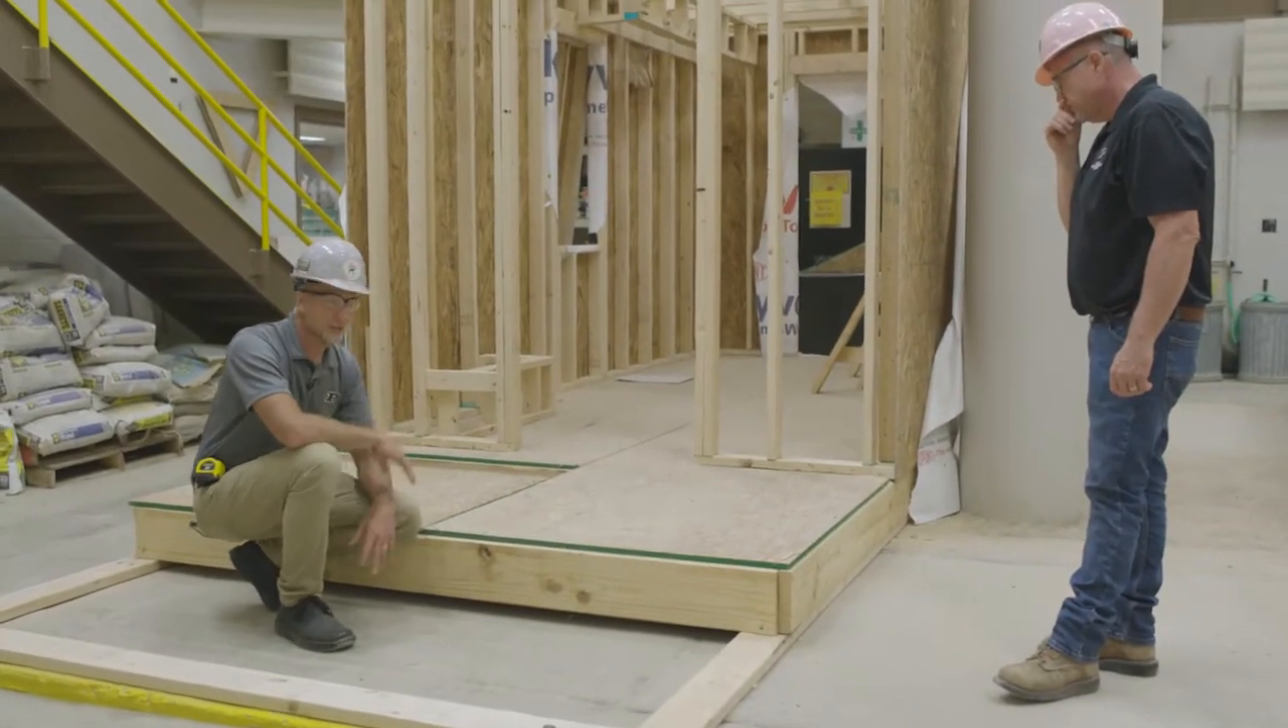So we've laid in our floor decking or our sub floor.